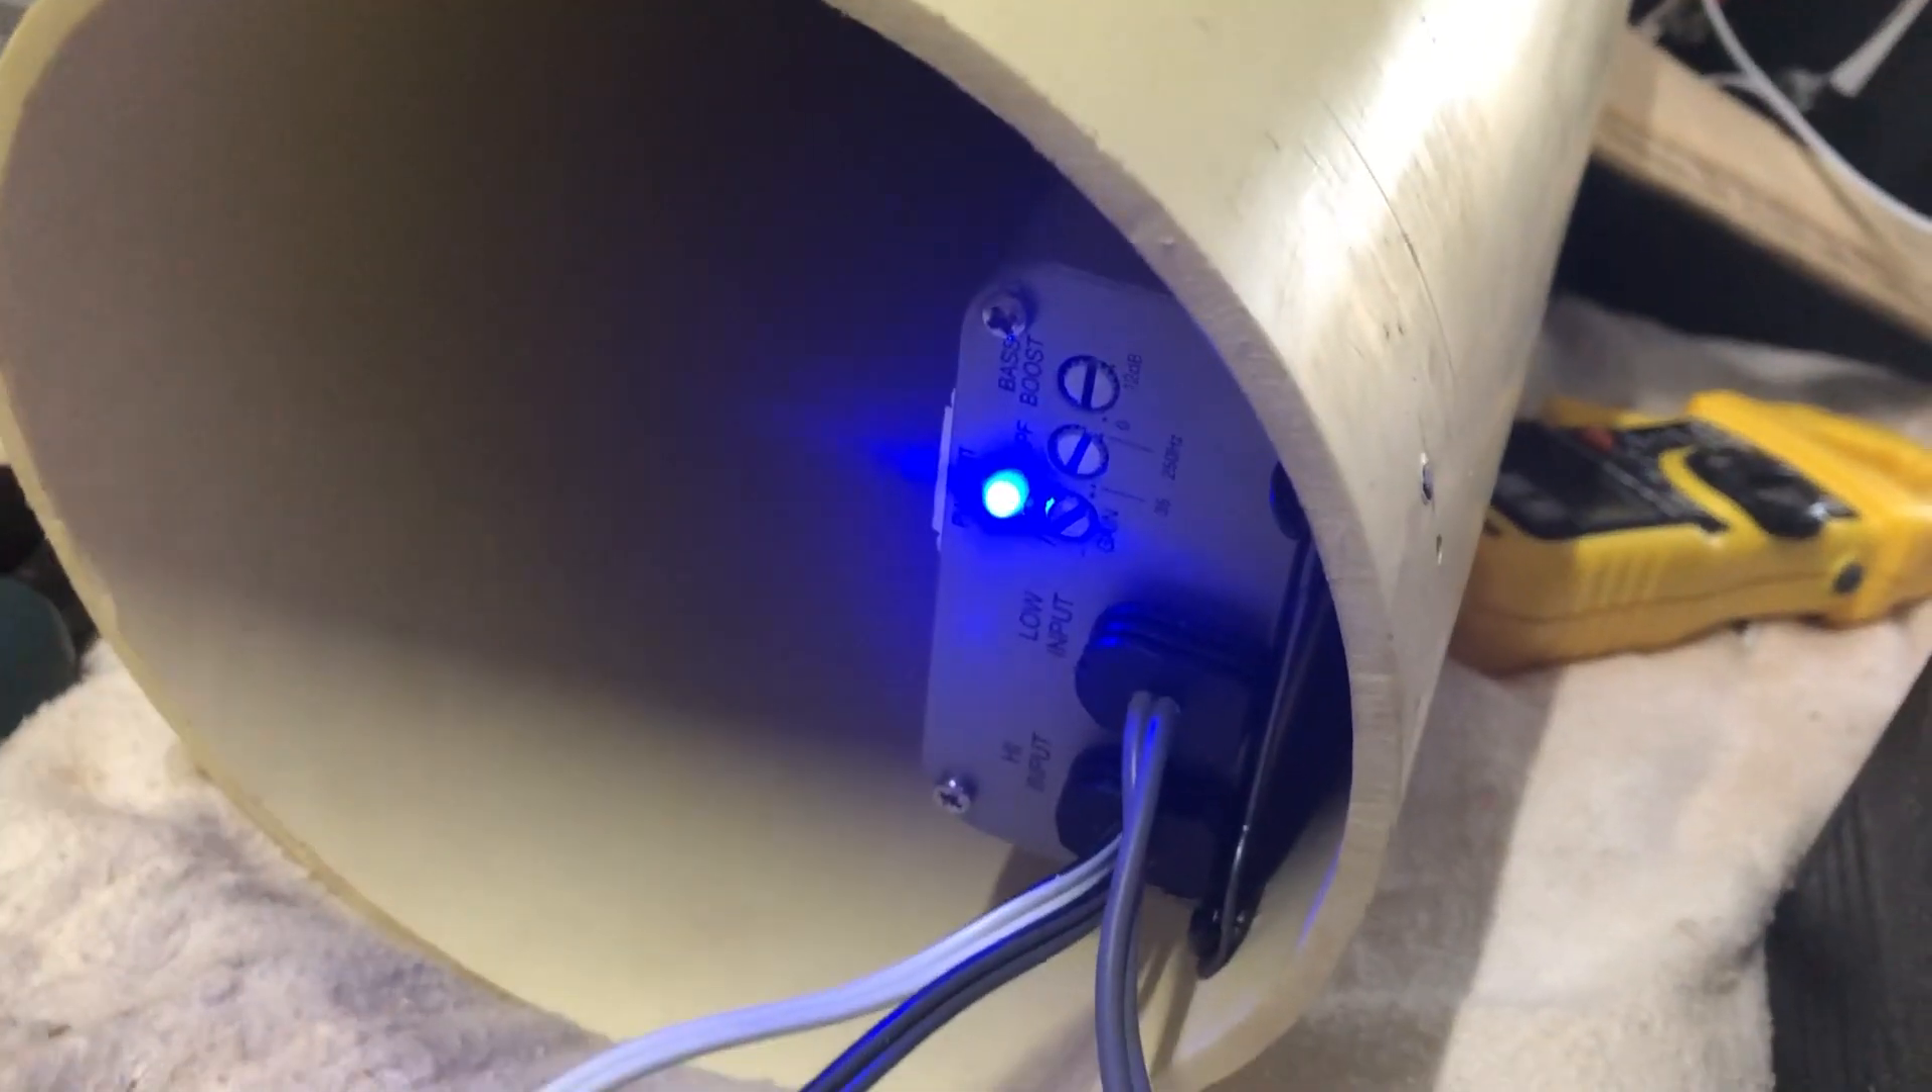The amp is just tucked away in the tube right here.